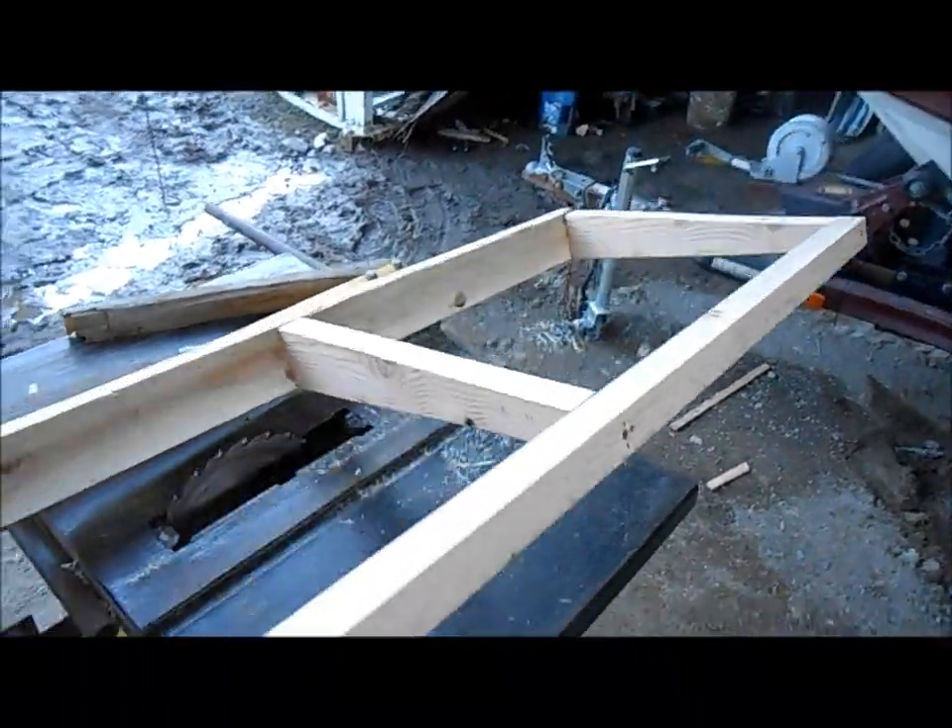Alright, got the lid frame done.